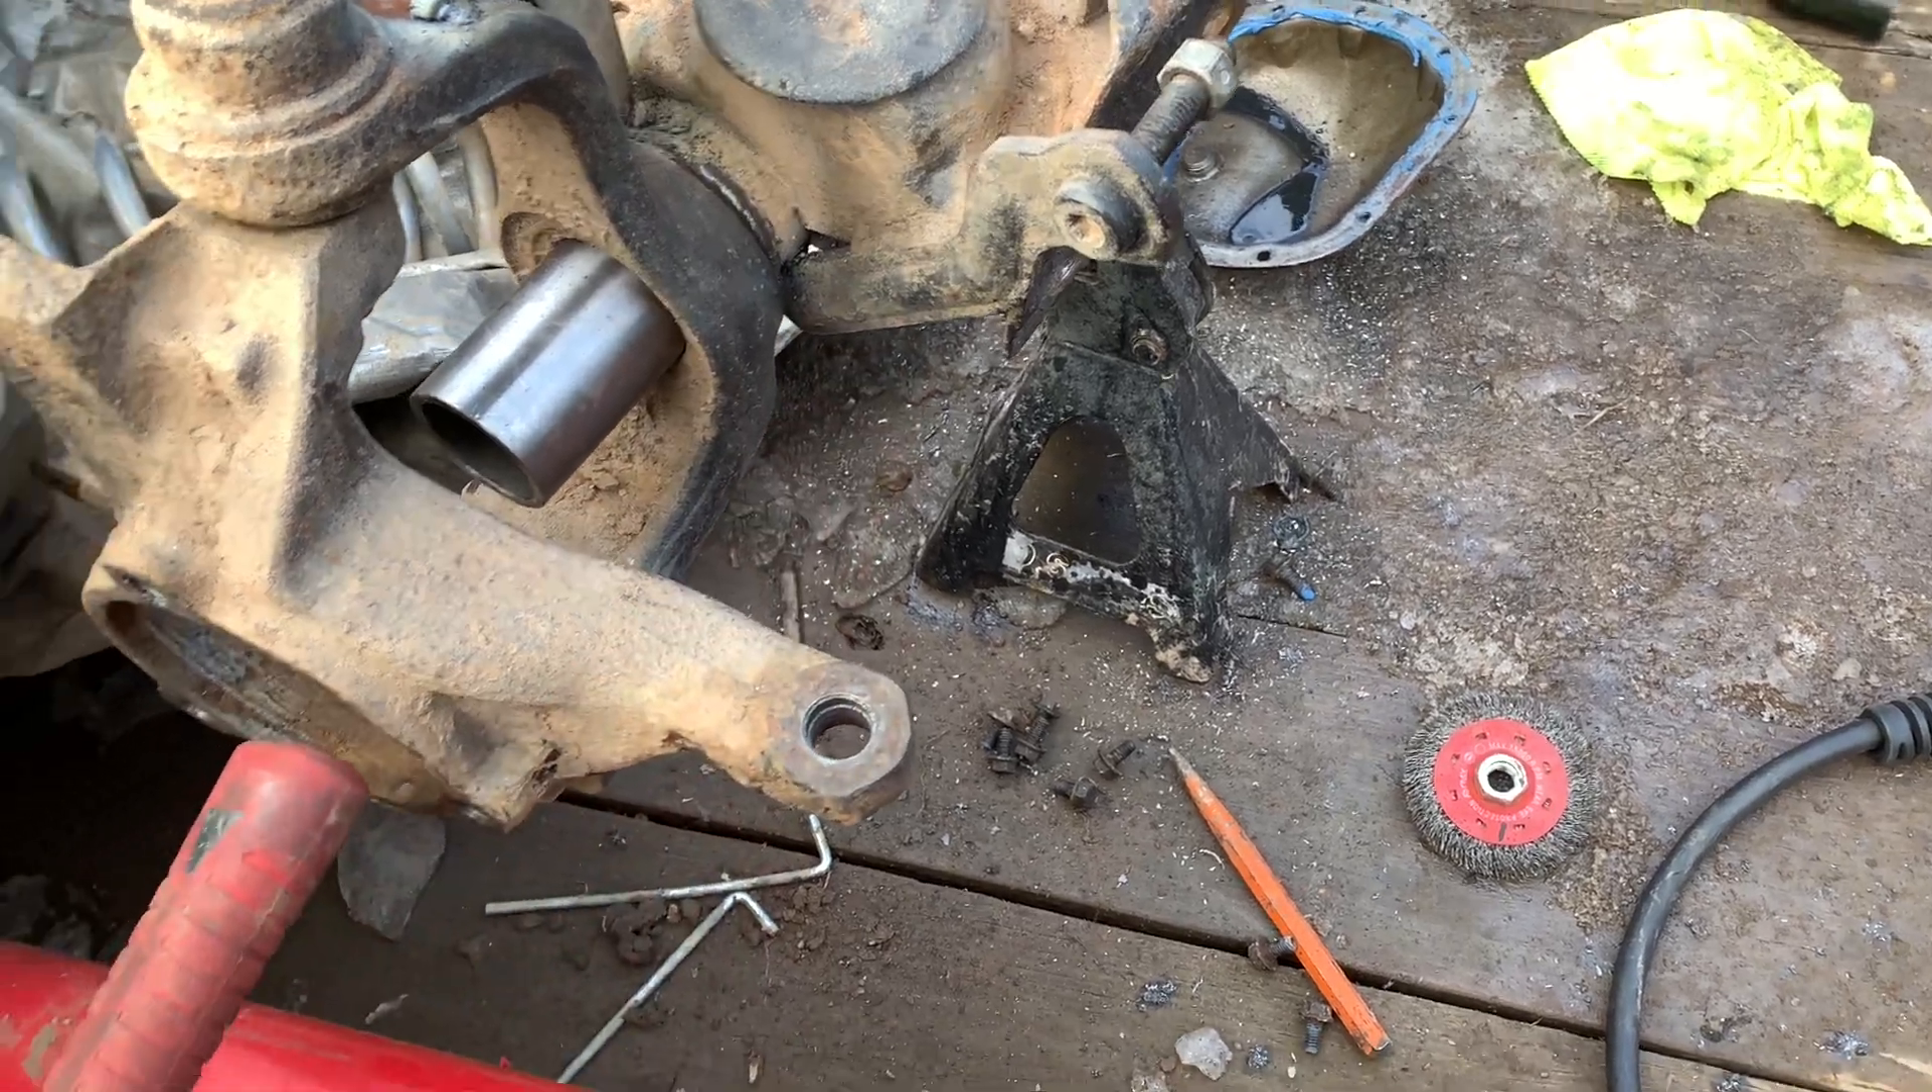We're going to go ahead and pound the sleeve in. I left it stick out a little bit.